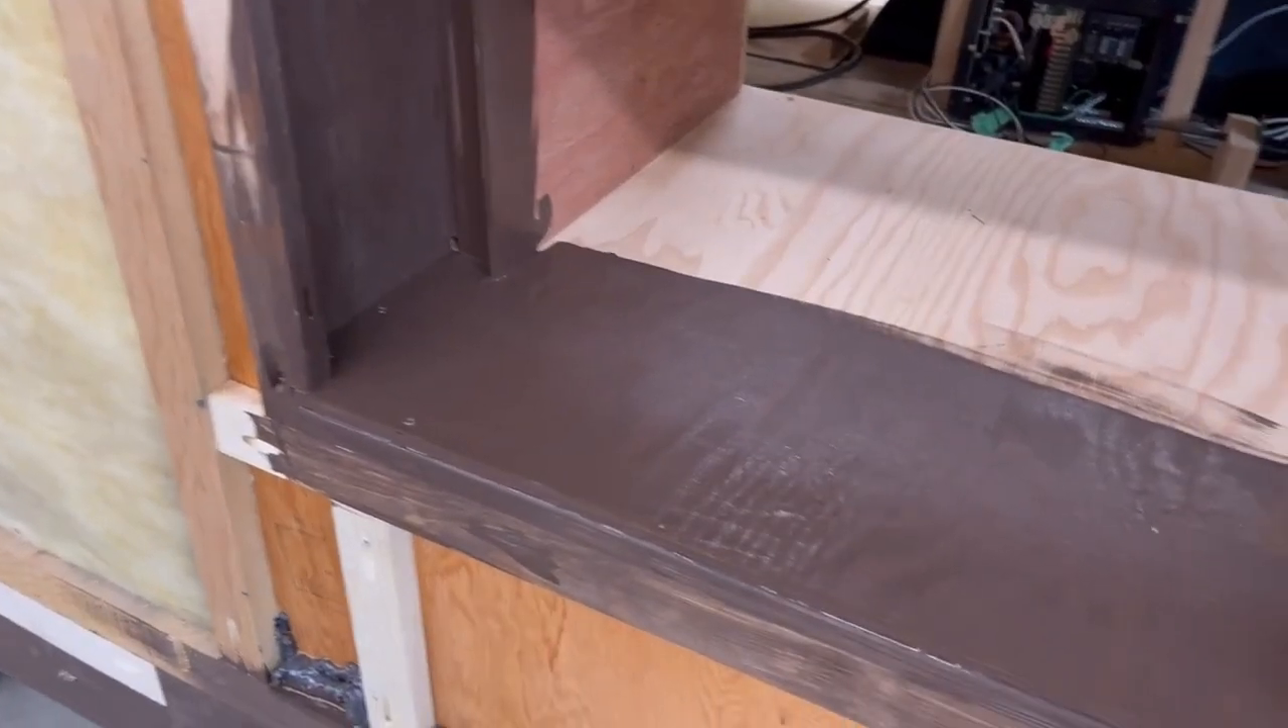The fridge sidewall vent is framed out and you can see that i've got it stained.